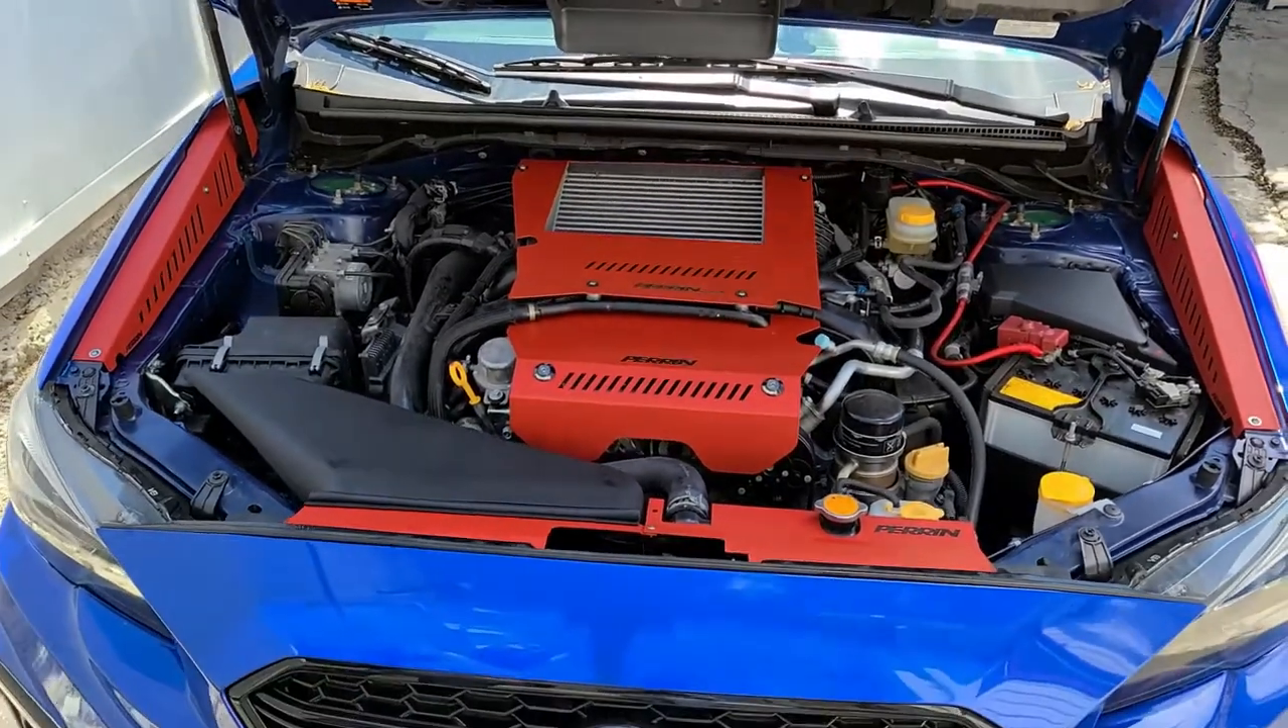All right guys so there we have it we got fender shrouds engine cover and a radiator shroud all in.